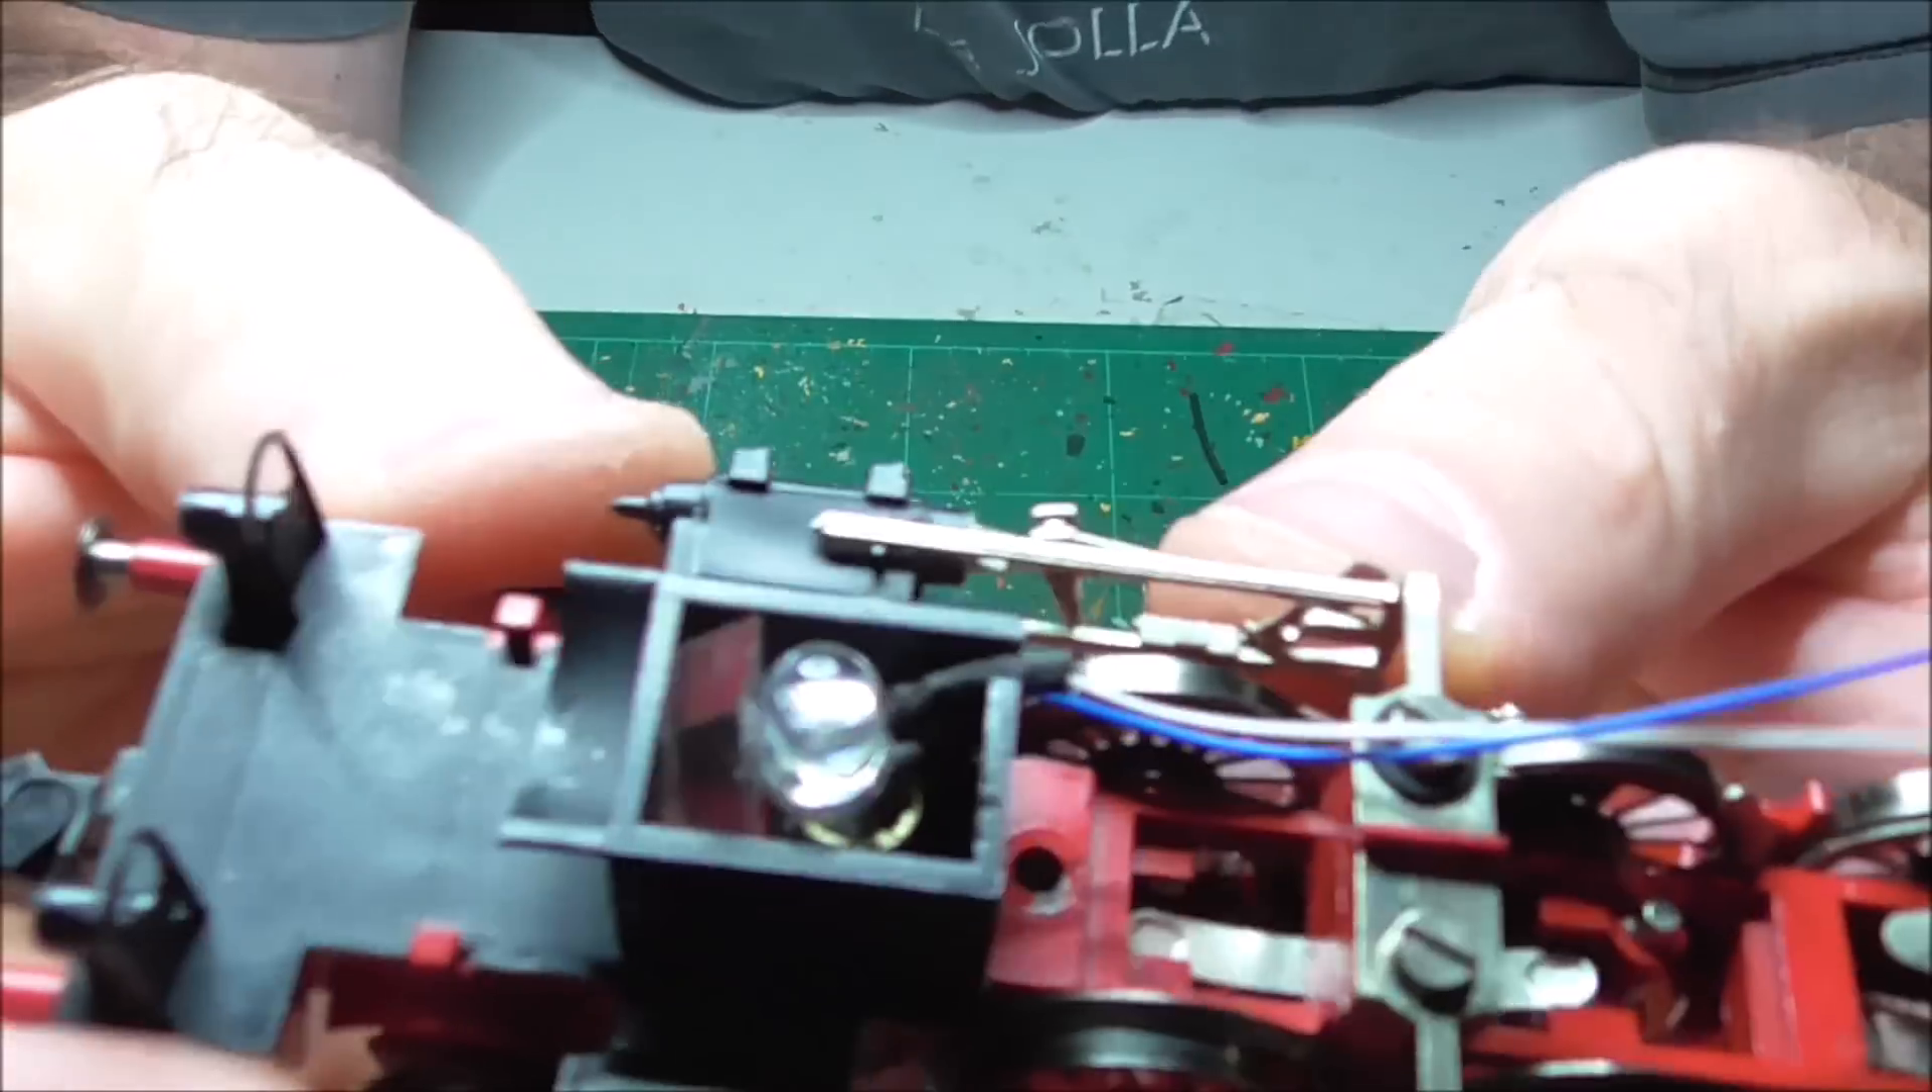So die led sitzt jetzt auf ihrem platz.